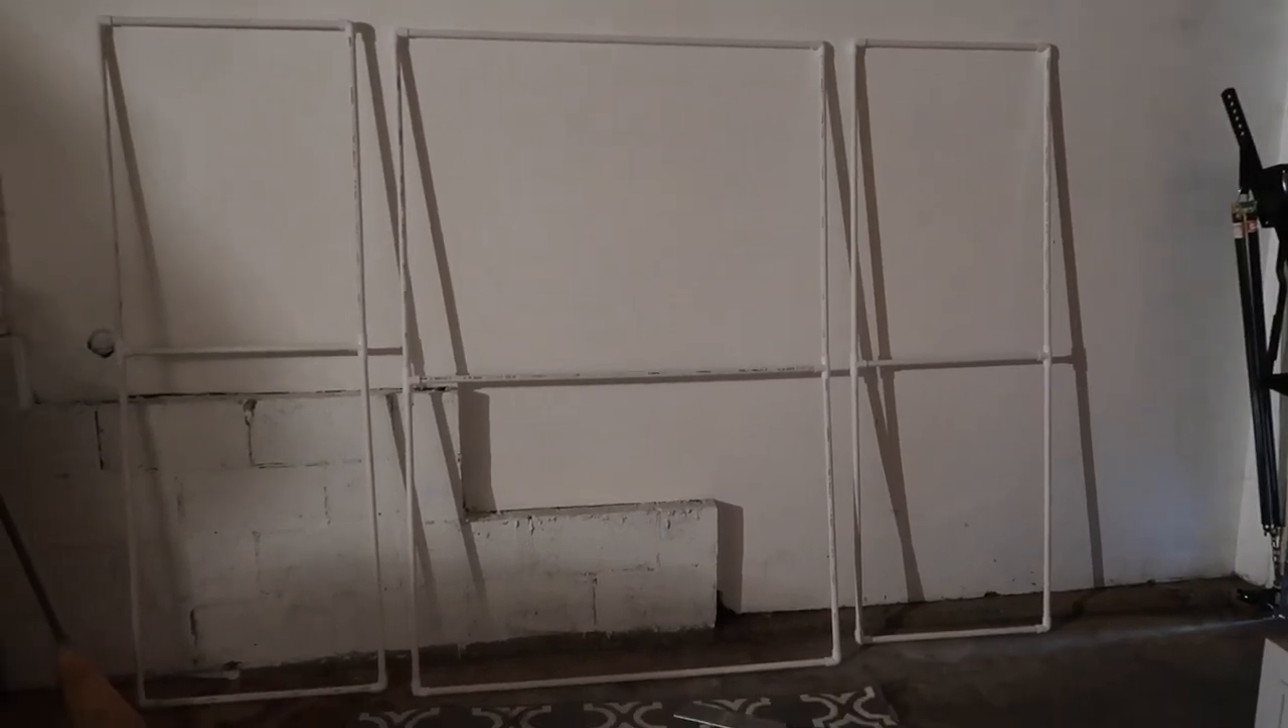Now we have all the frames officially set up.